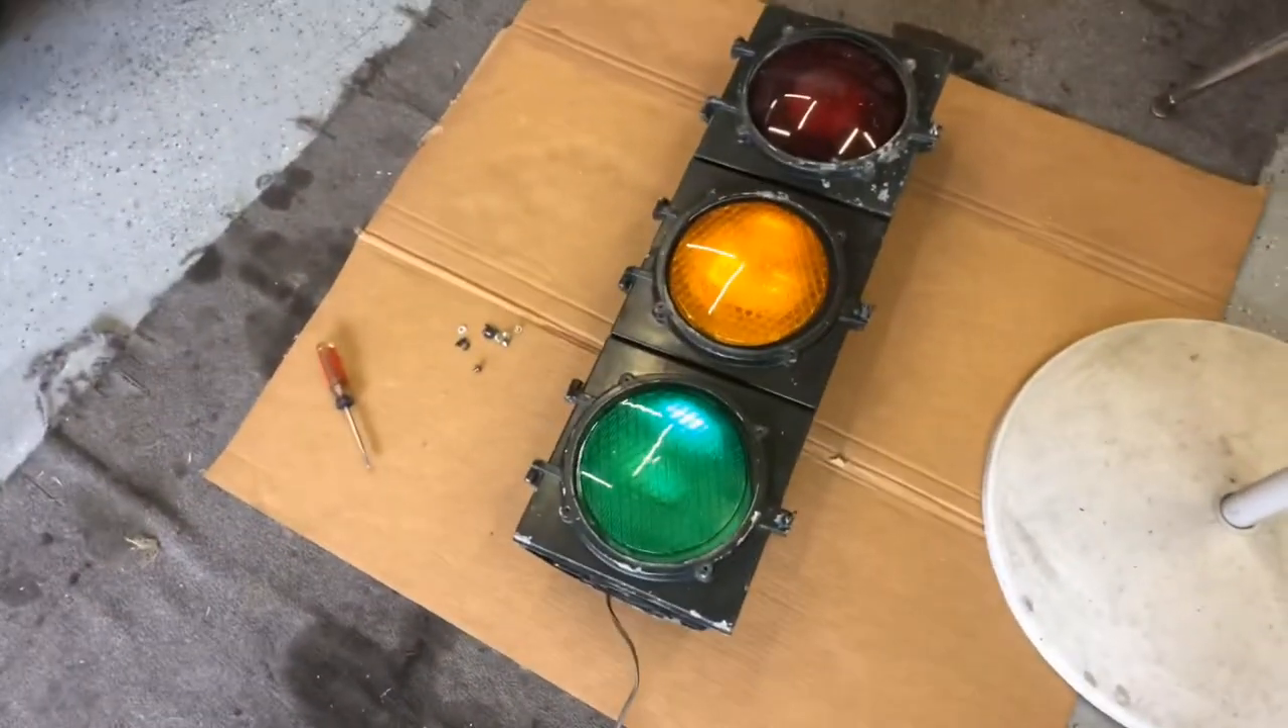Well the plastic lenses aren't quite exactly the right ones. But they fit.